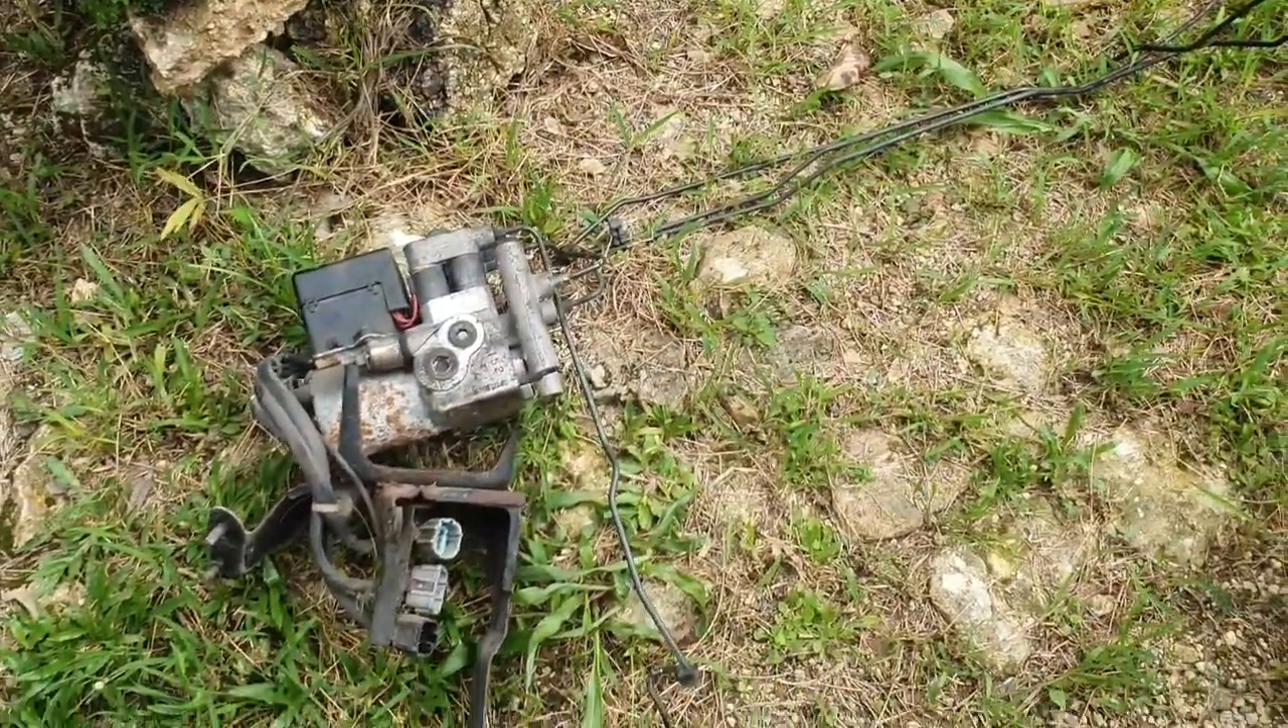And there it is. The ABS module is out.